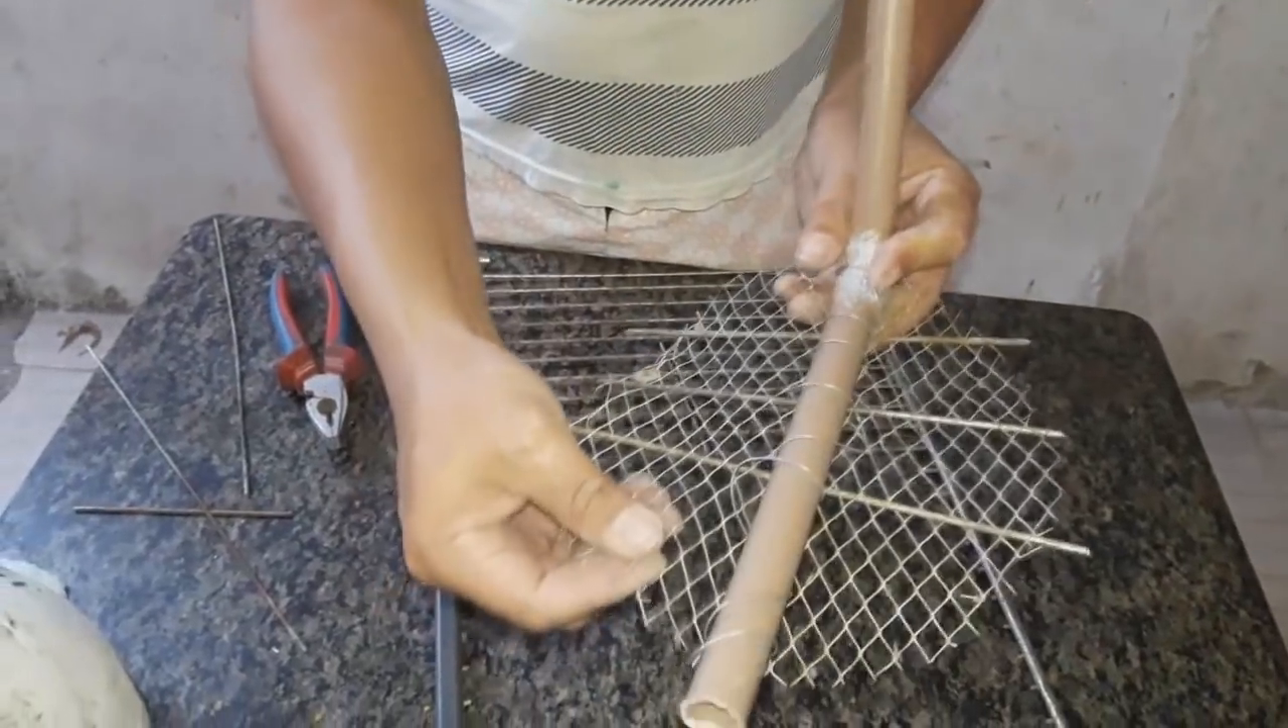Eu já coloquei aqui a telinha.